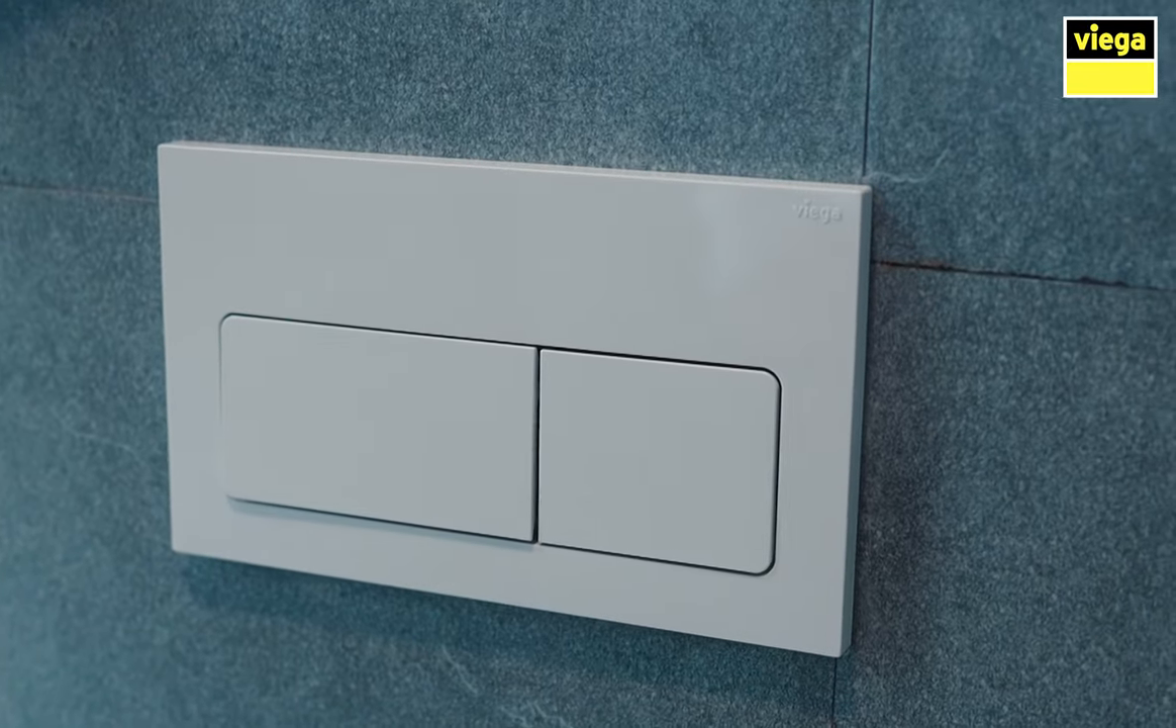अब ये हमारा फ्लश प्लेट कम्प्लीट हो गया।